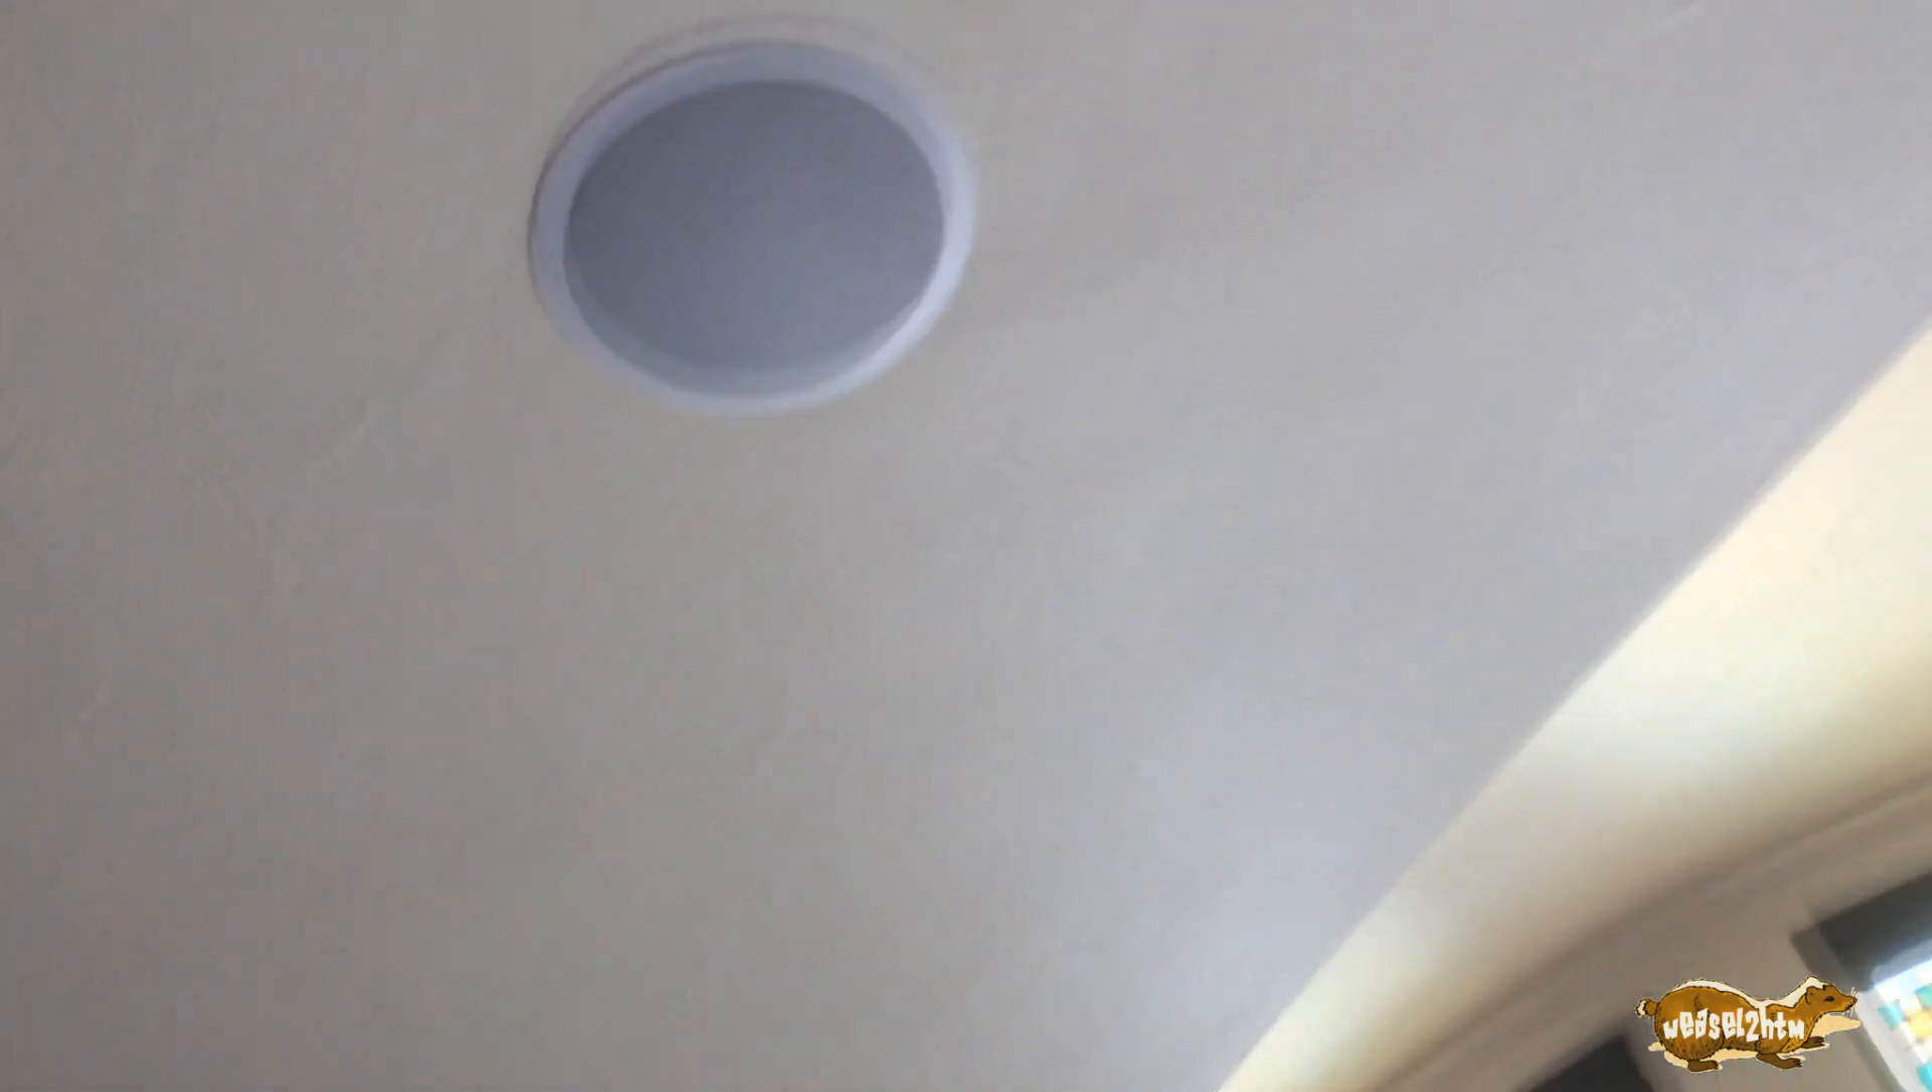You can see we did it and the speakers are mounted.